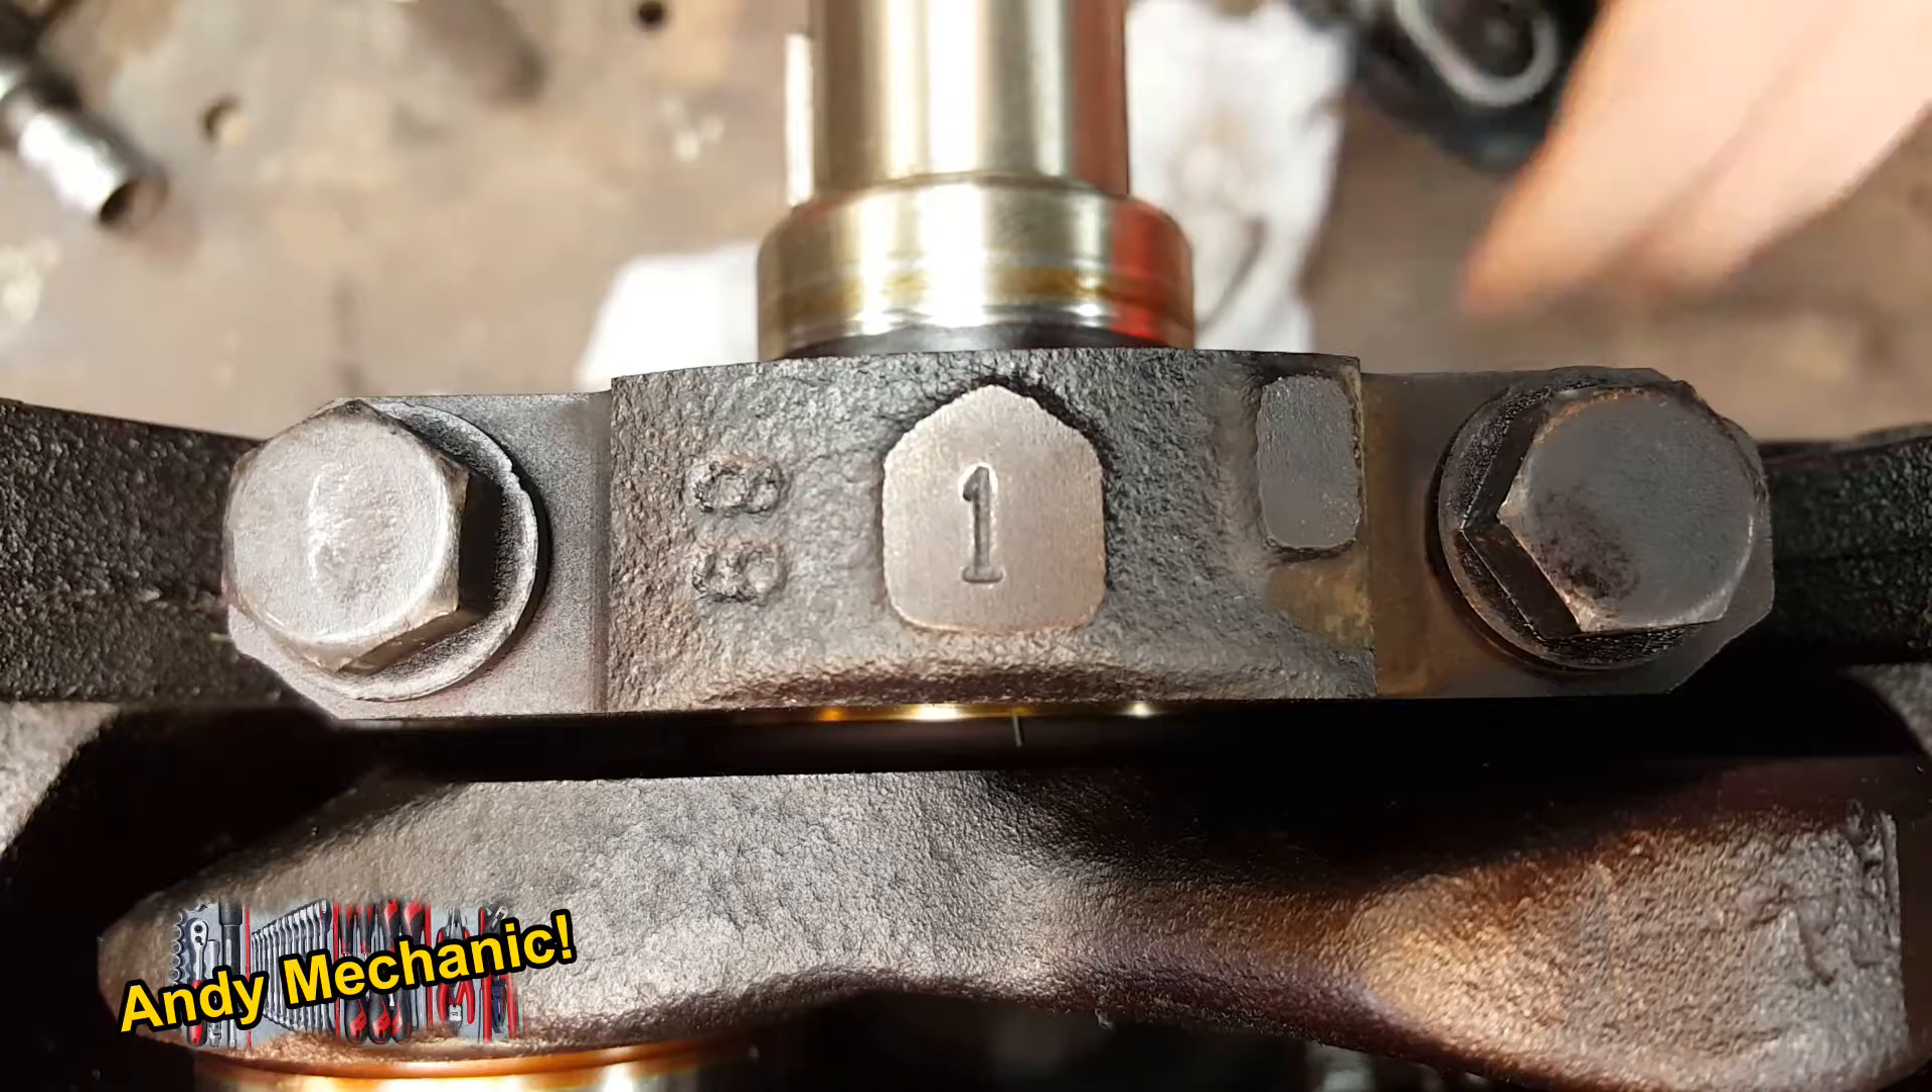So now the cap's in its normal position as if it was fitted and the engine being built up.